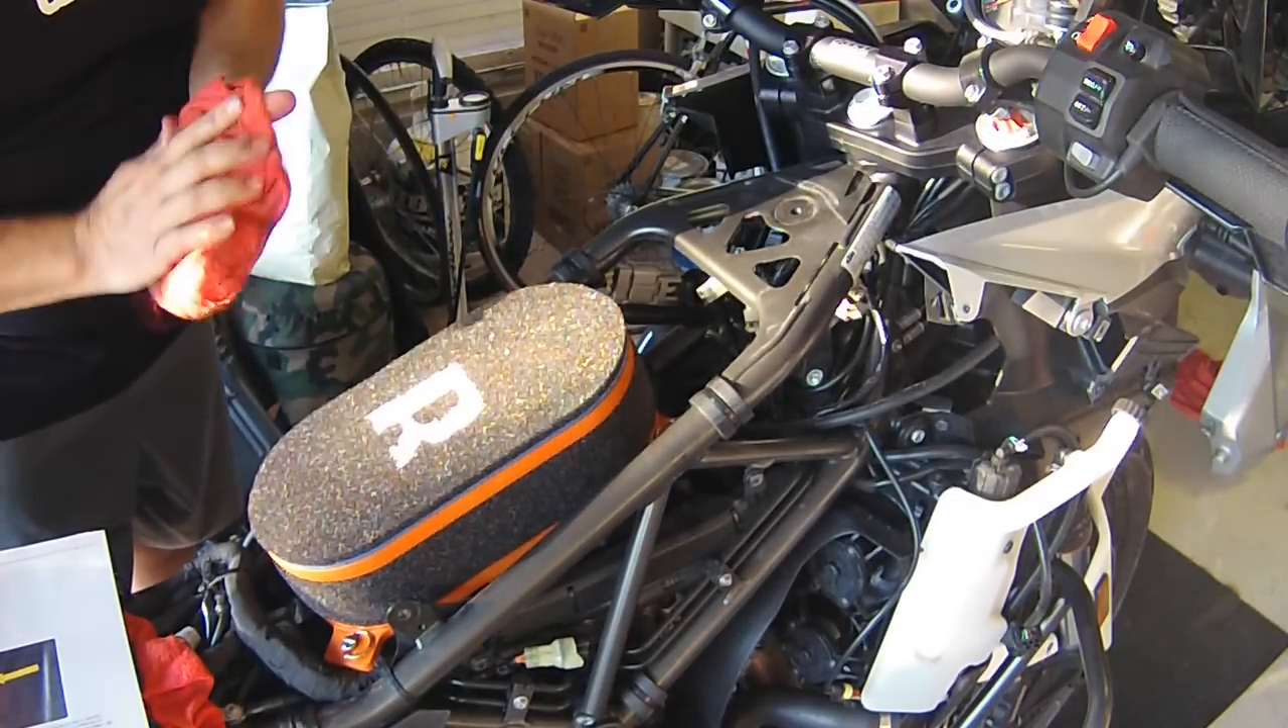That's the second side lockdown so that's it our rottweiler intake is in place.